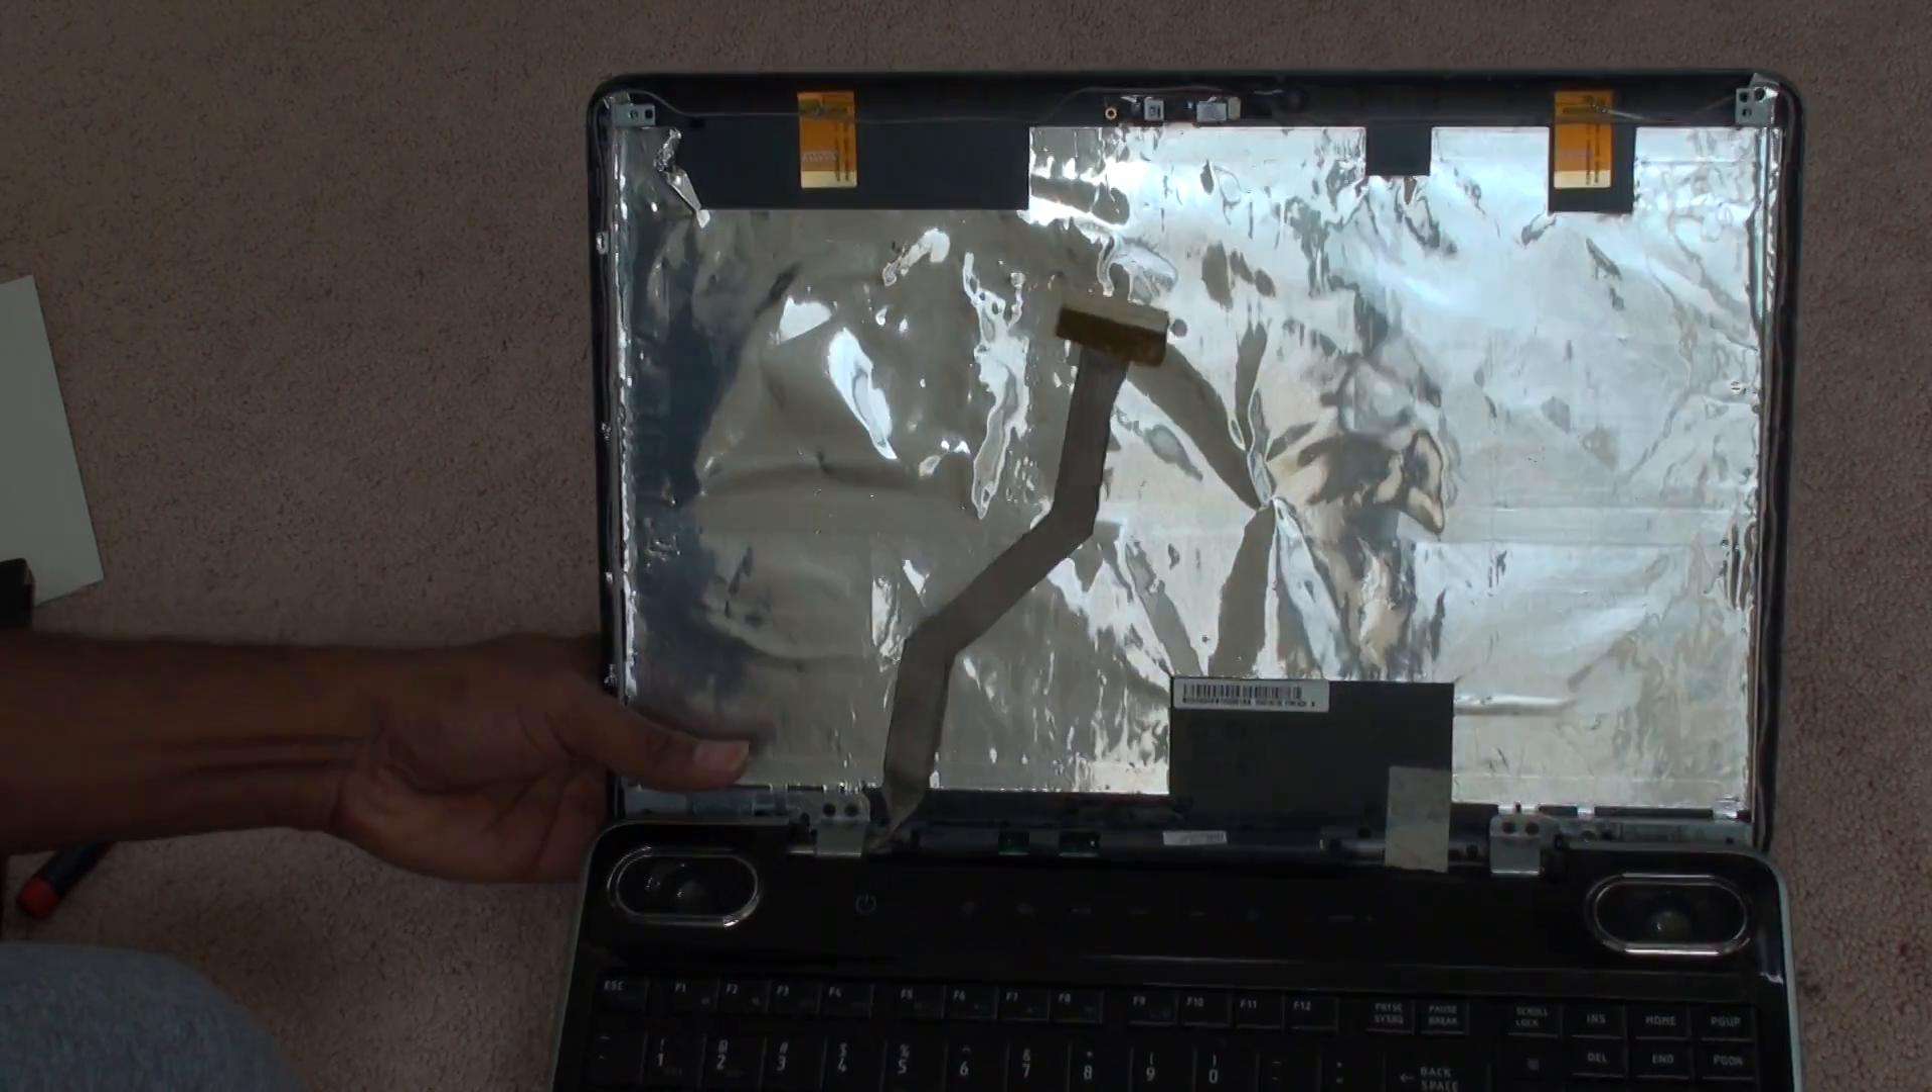Now you notice this bezel frame is out.